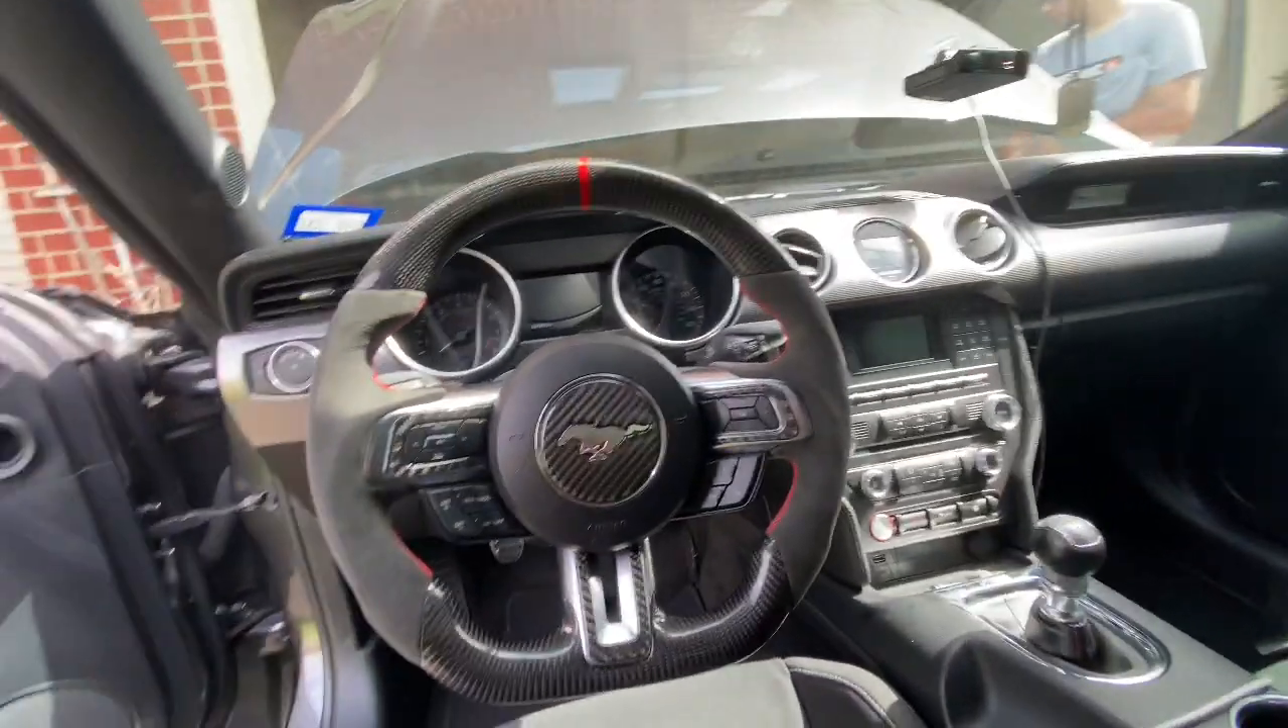So it's literally came out looking perfect So my boys gonna put it on the car for me and then i'll show you guys the final product All right All right boys the steering wheel install is done.